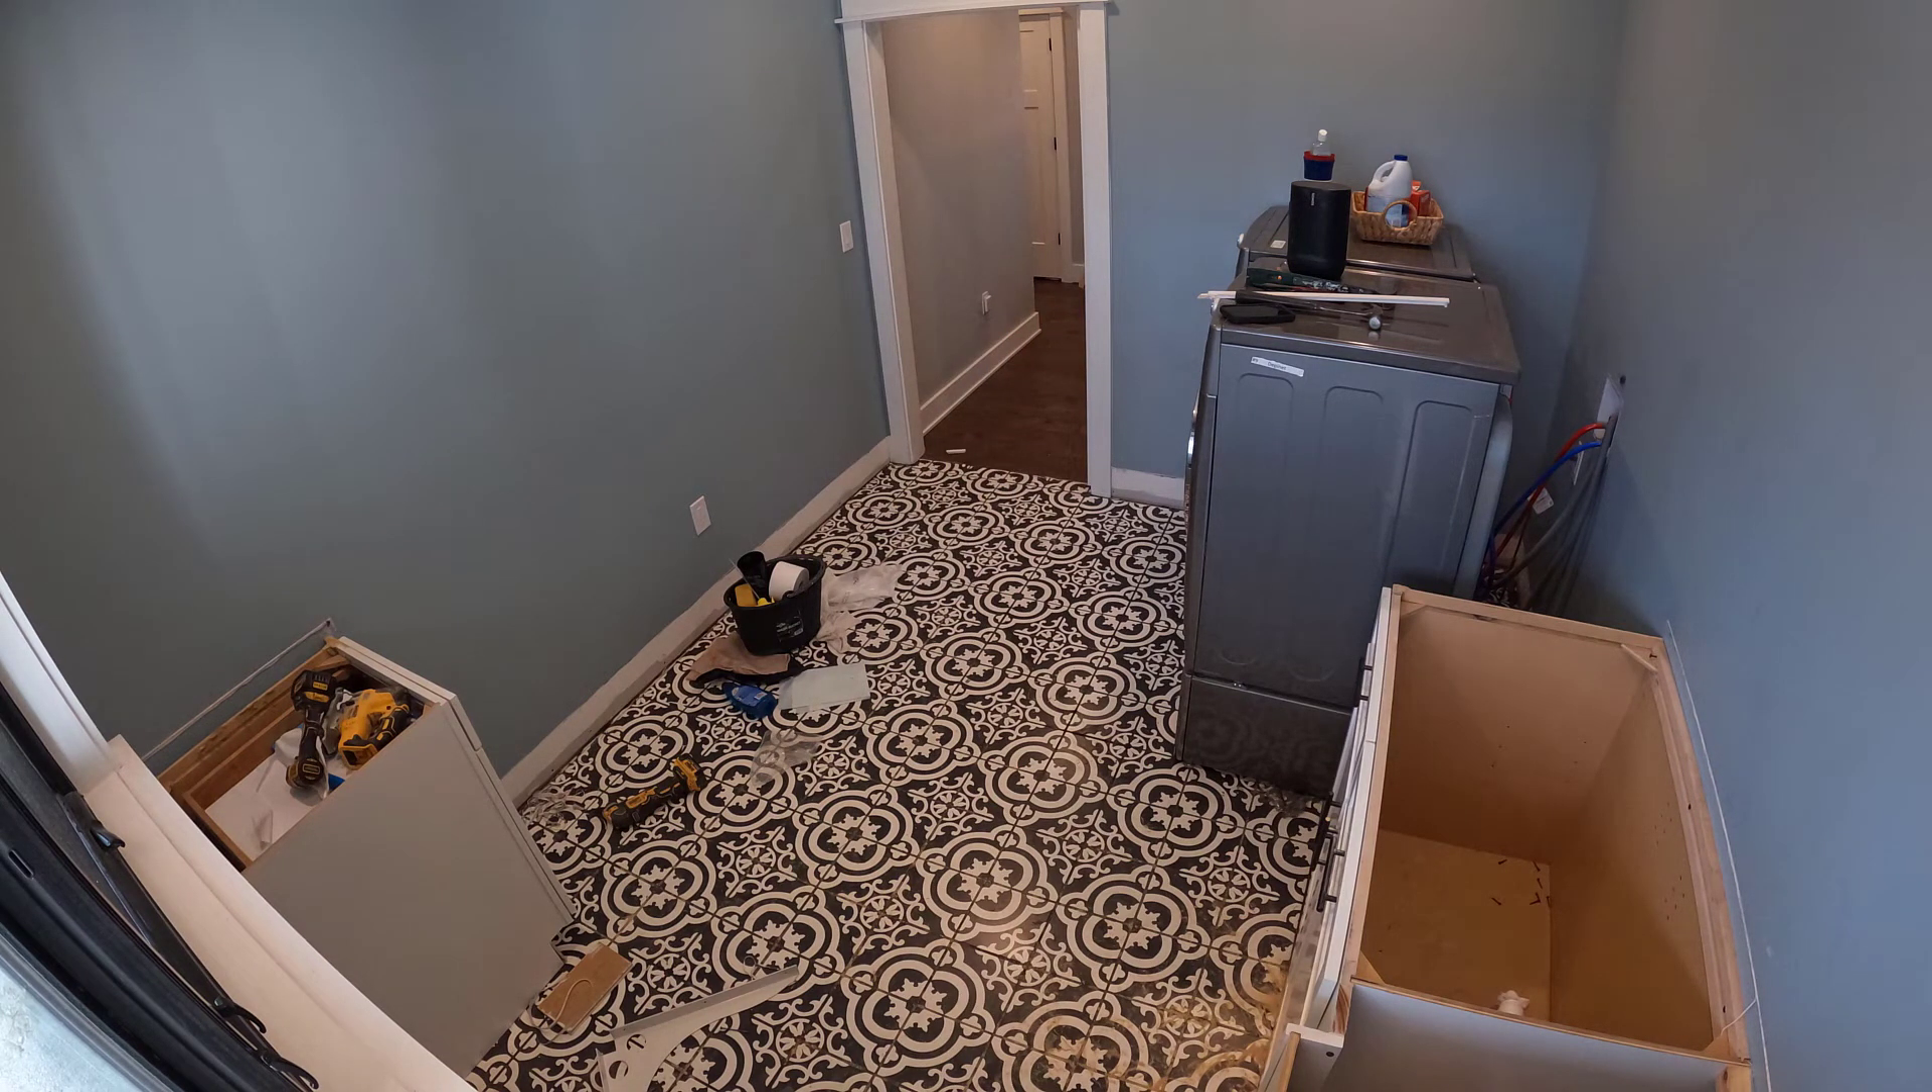So I got this countertop off. Everything came off pretty good. I didn't tear the drywall up too bad.